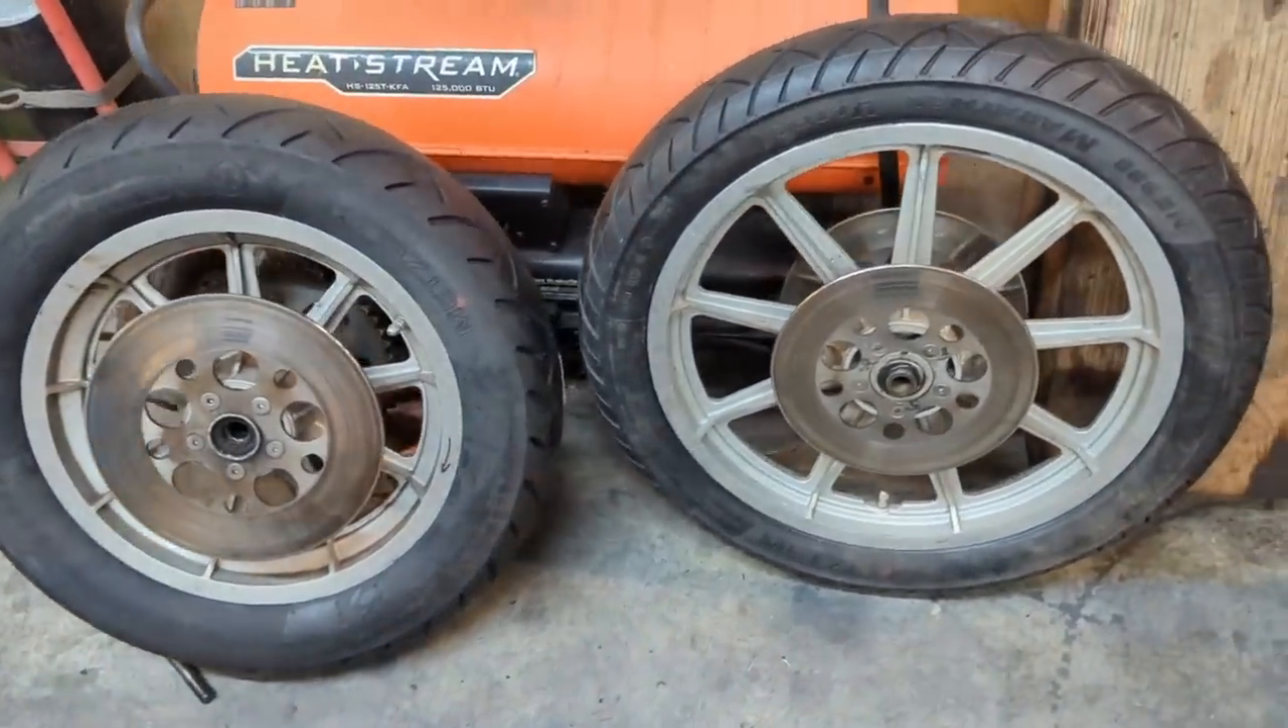And here's my wheels with some new tires on them.